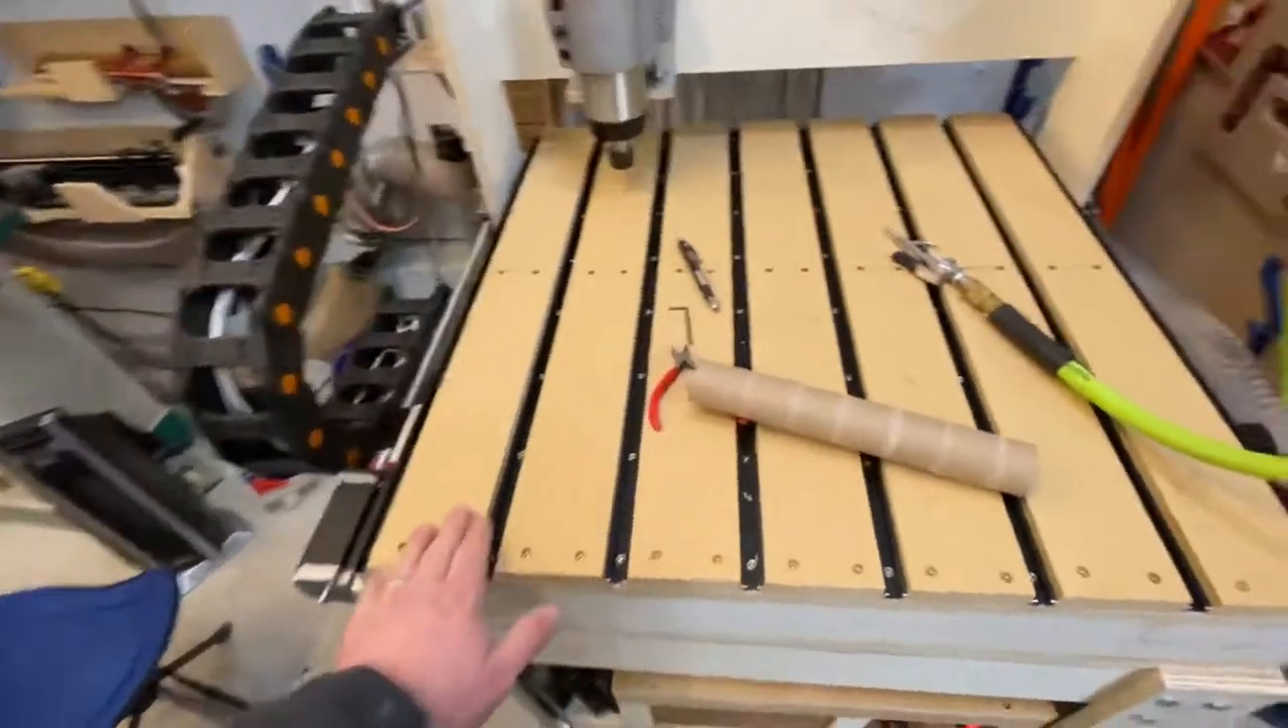Um I've since put on my spoil board I think since my major update I showed you last.